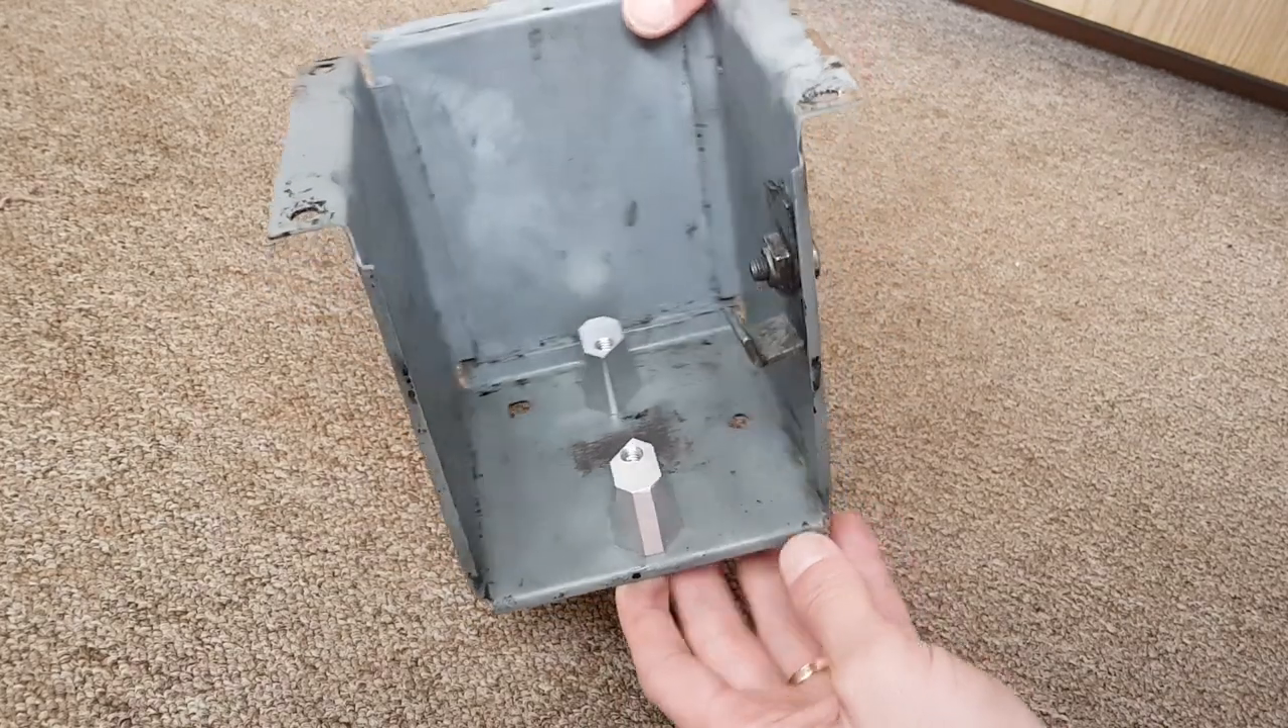That's the new guides in position.